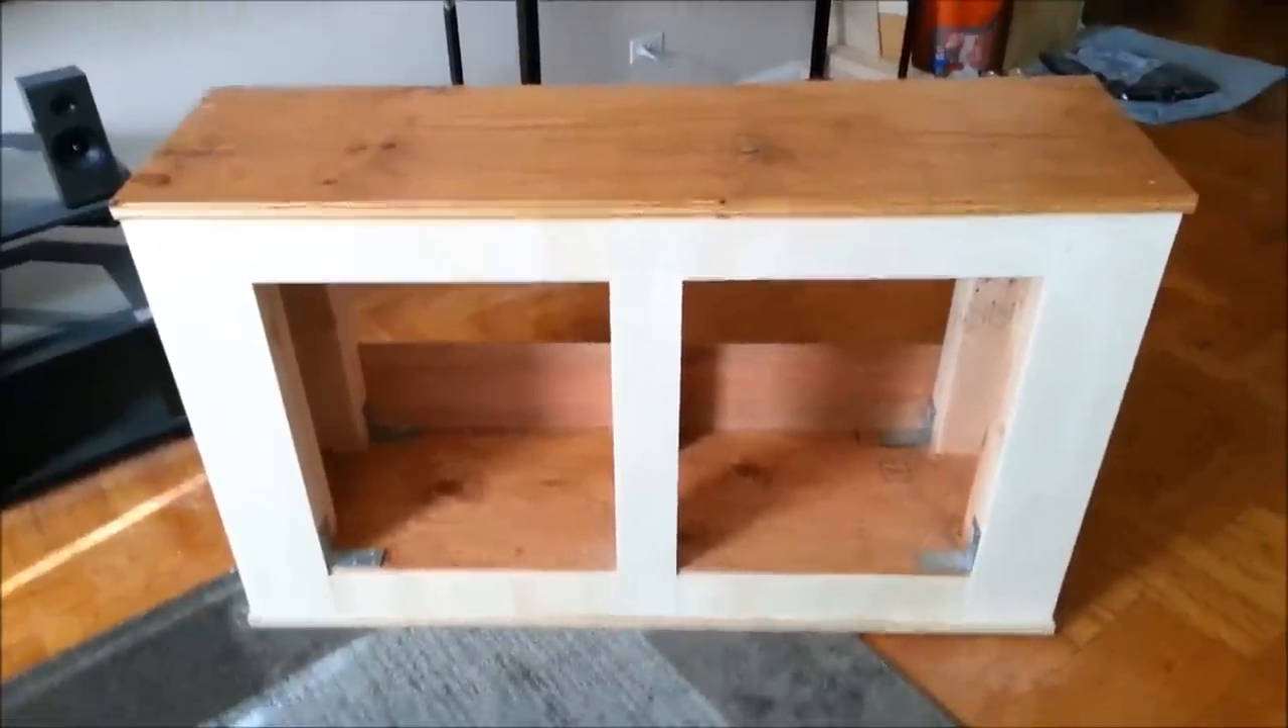Okay so this is the stand after all the panels have been nailed in.